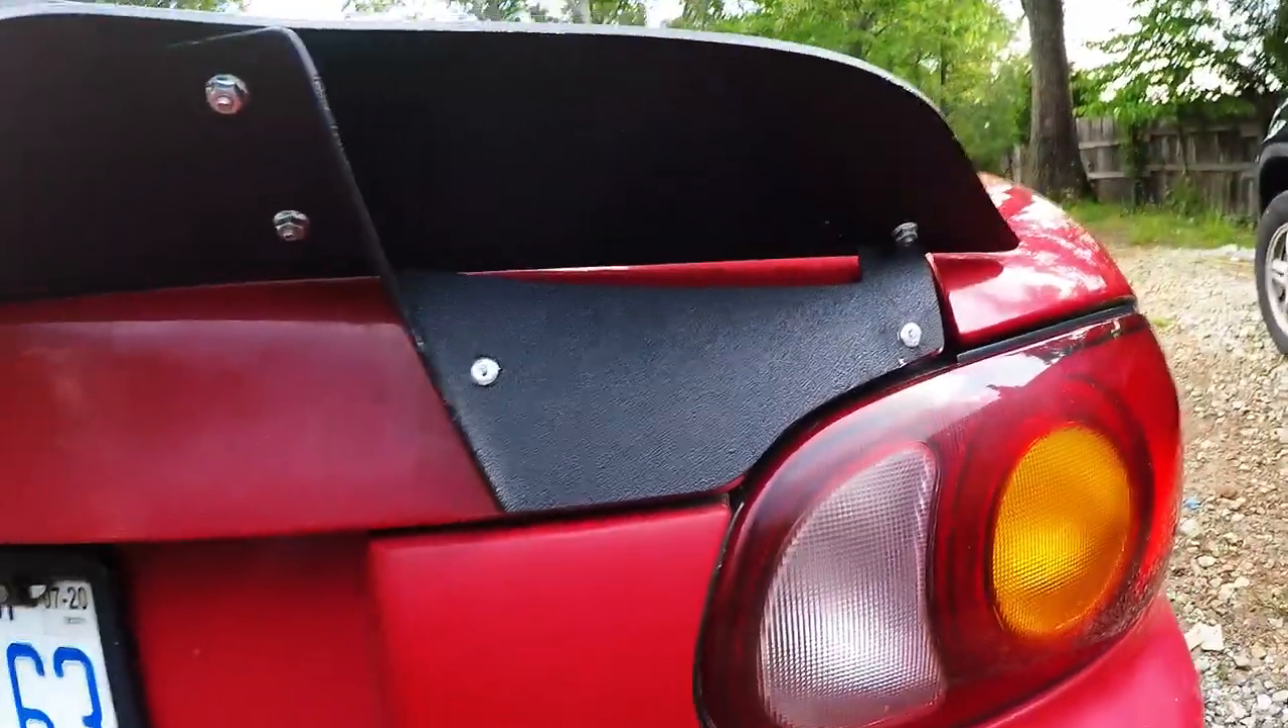So I've got the trunk all finished up everything mounted perfect looks great.